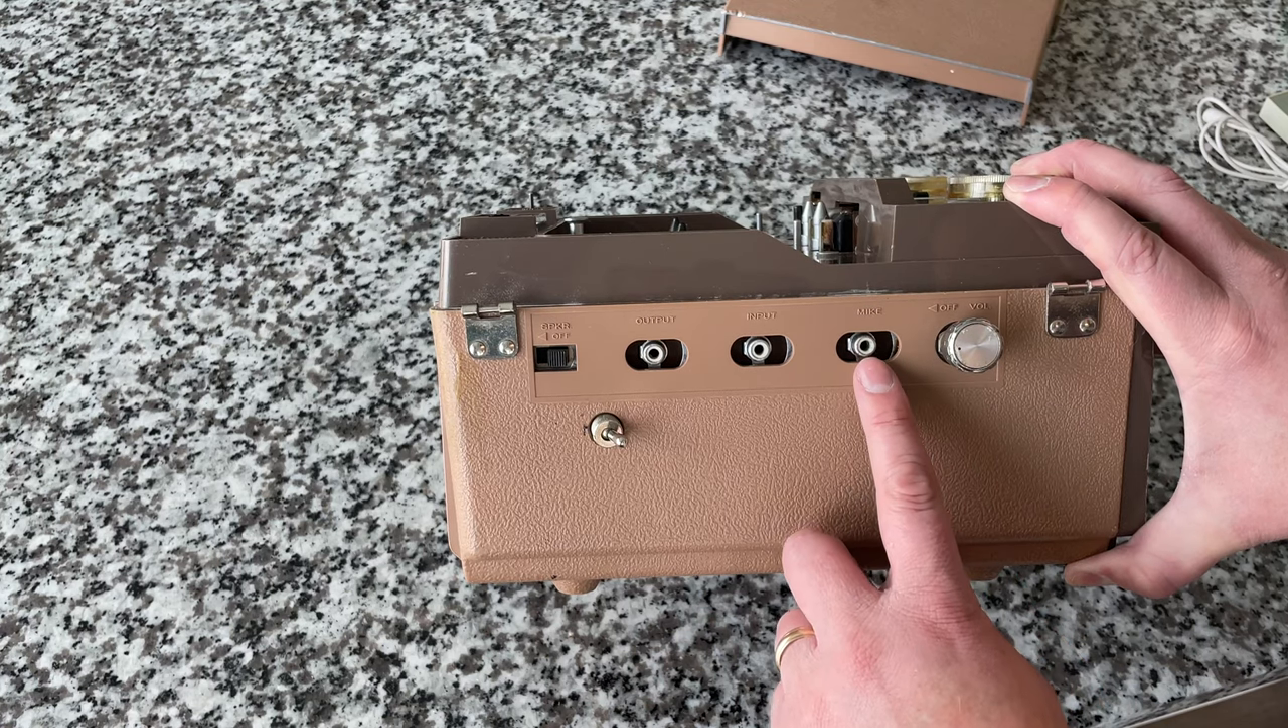These punch outs here are wider than the jack because of the fact that this mold was made use for the stereo model as well.